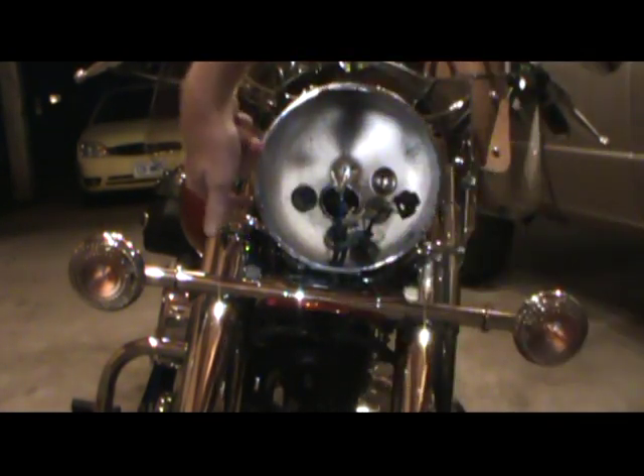And now we have the headlight assembly removed.